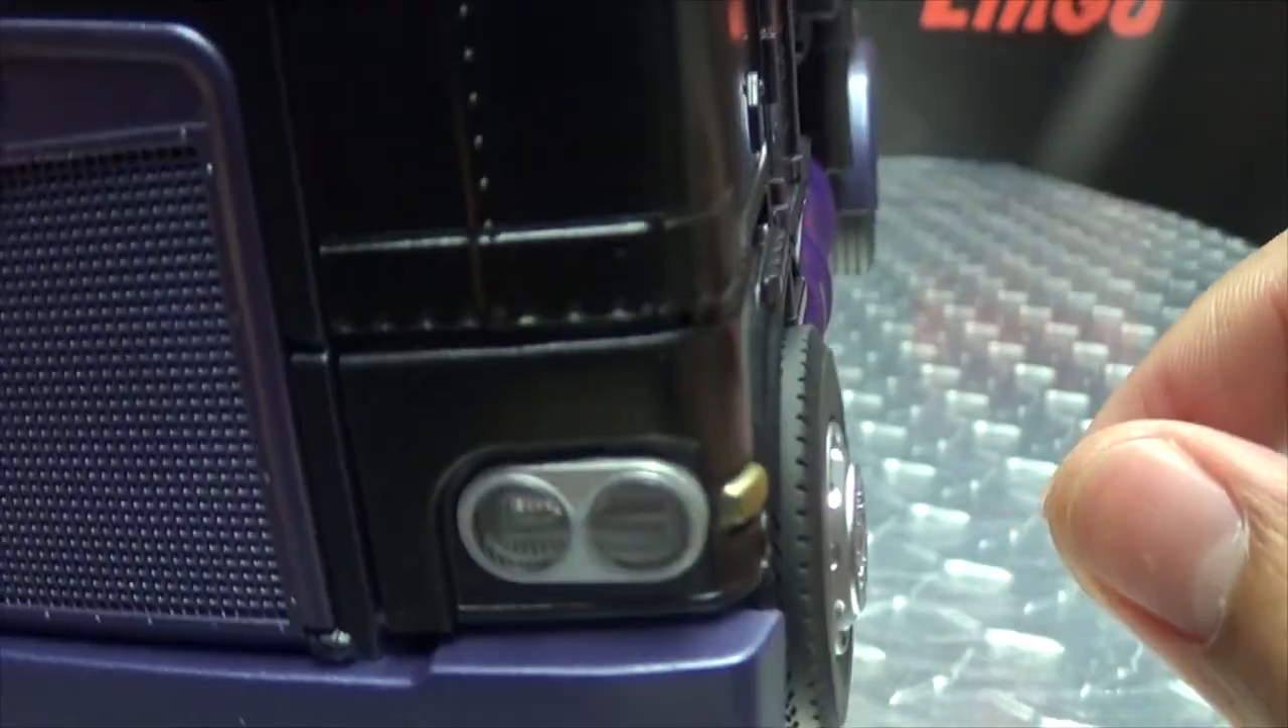The front wheels just kind of stick out a little further than they should. It's only a little bit, but still, it would have been nice if they just had a little bit more flush with the body itself.